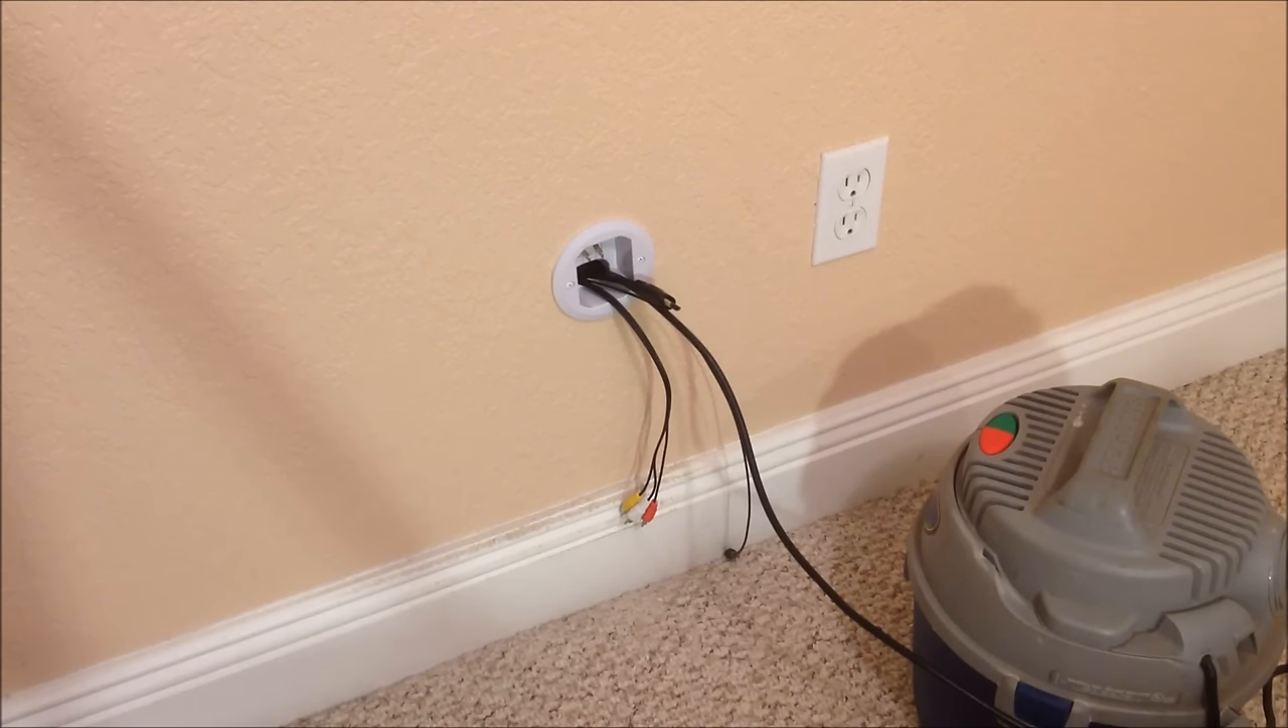We pulled the audio -video wires through the bottom plate and fastened it to the wall.